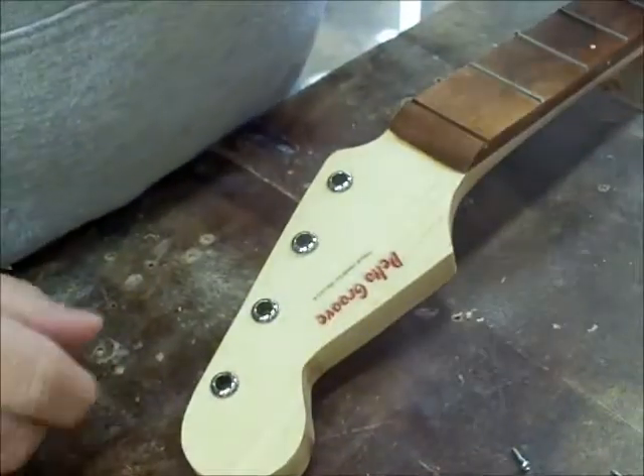Last thing we need to do with our, or not the last thing, but one of the last things we need to do with our neck is put our tuning pegs in.